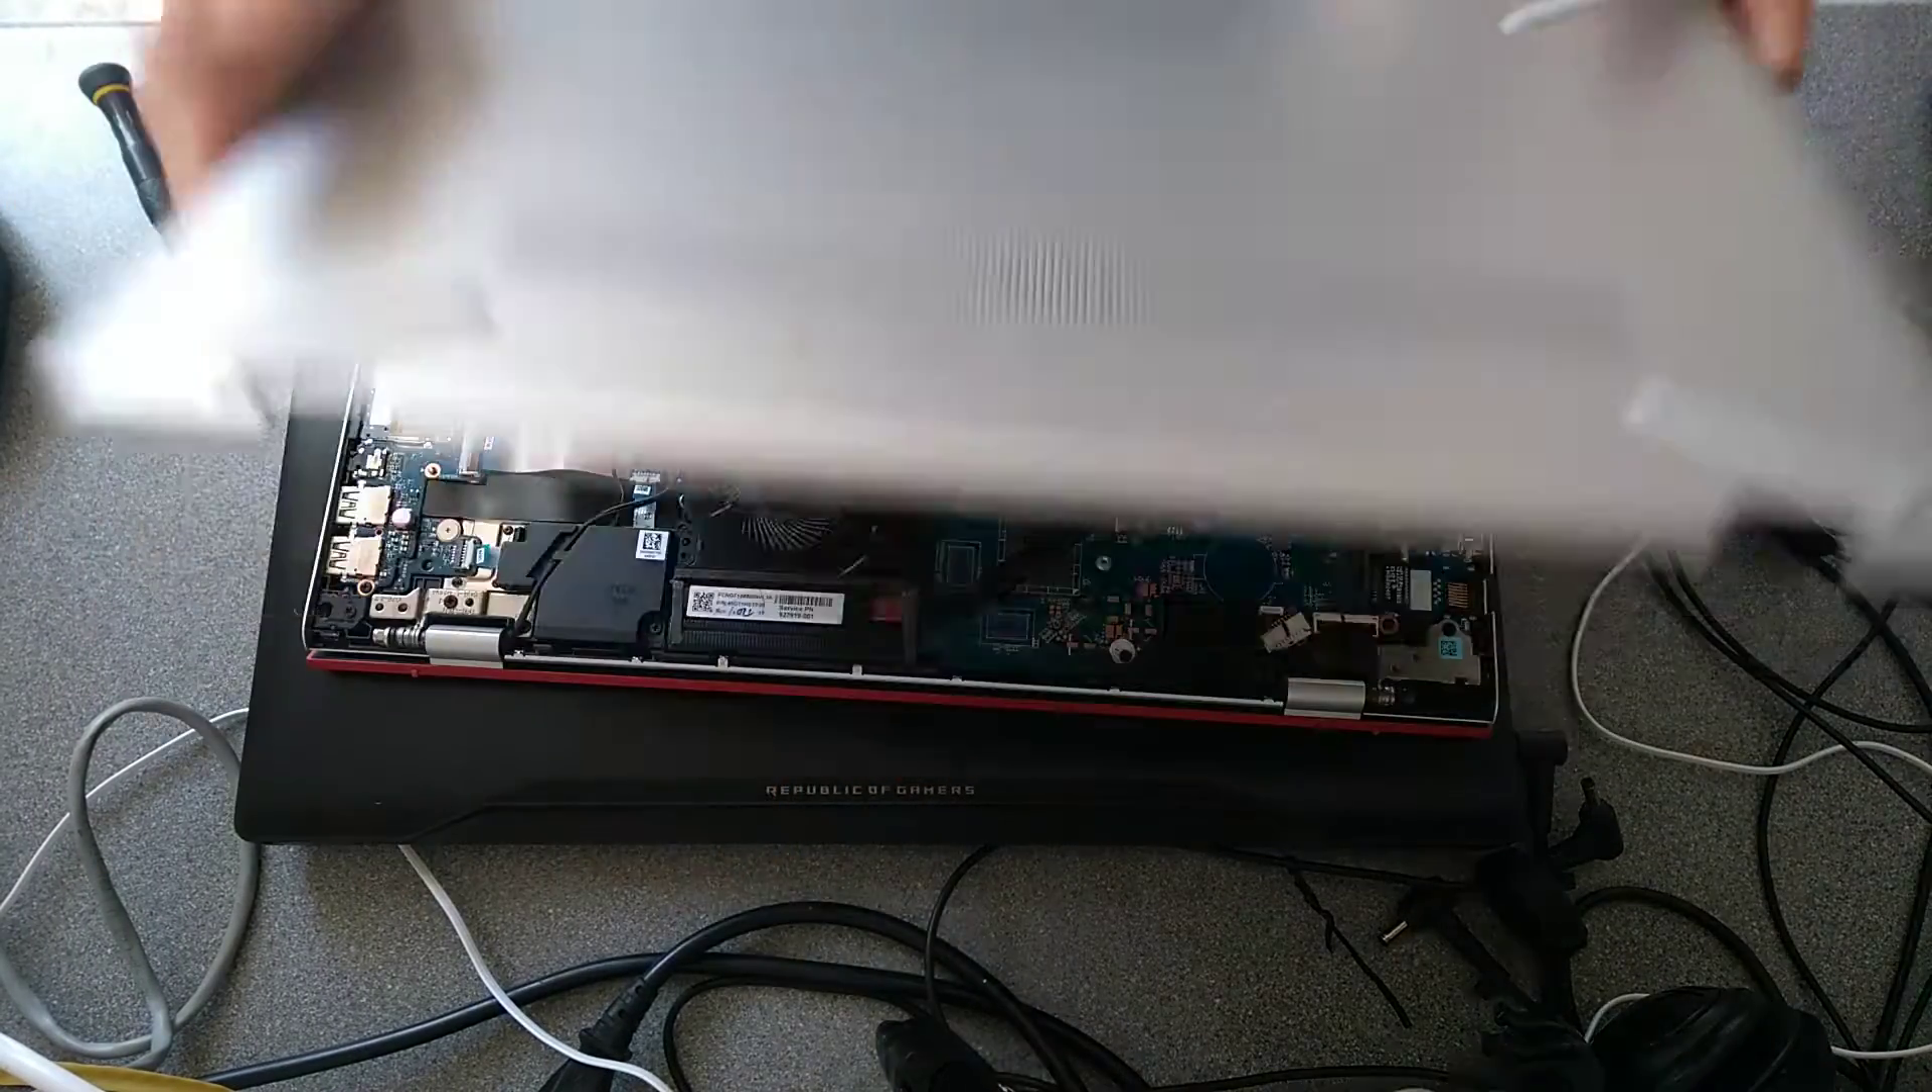There we go, that's the underside of the machine off.